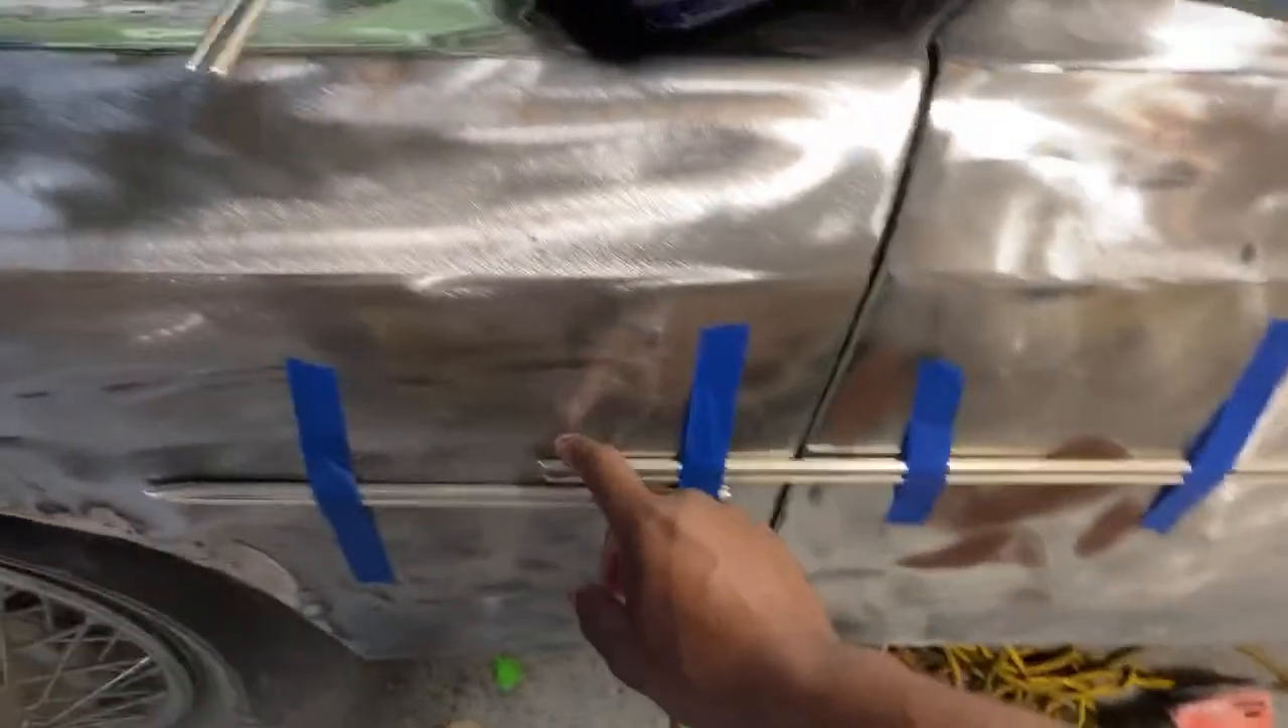I think they sent me a four -door trim because this piece is too long, and it goes past the door. So it goes too long, so it goes past the door.